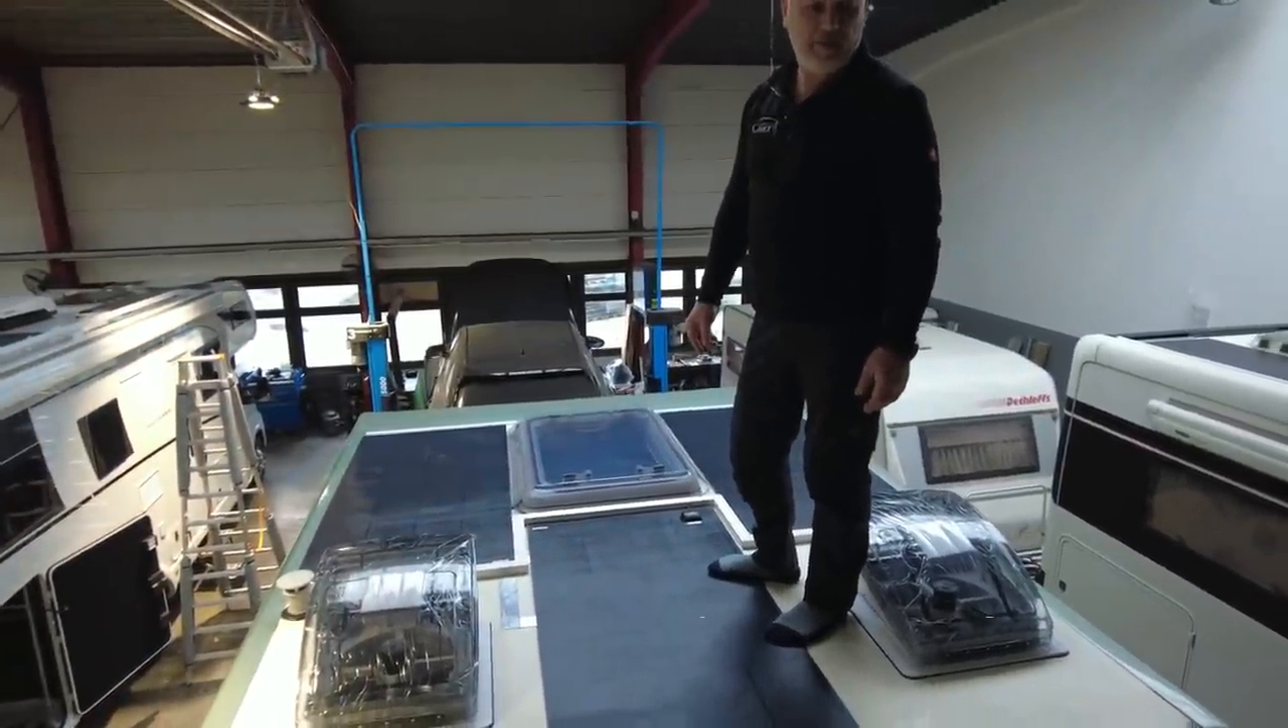Wie ihr seht, haben wir hier die Module jetzt alle soweit drauf, alles schön auf Gehrung geschnitten.